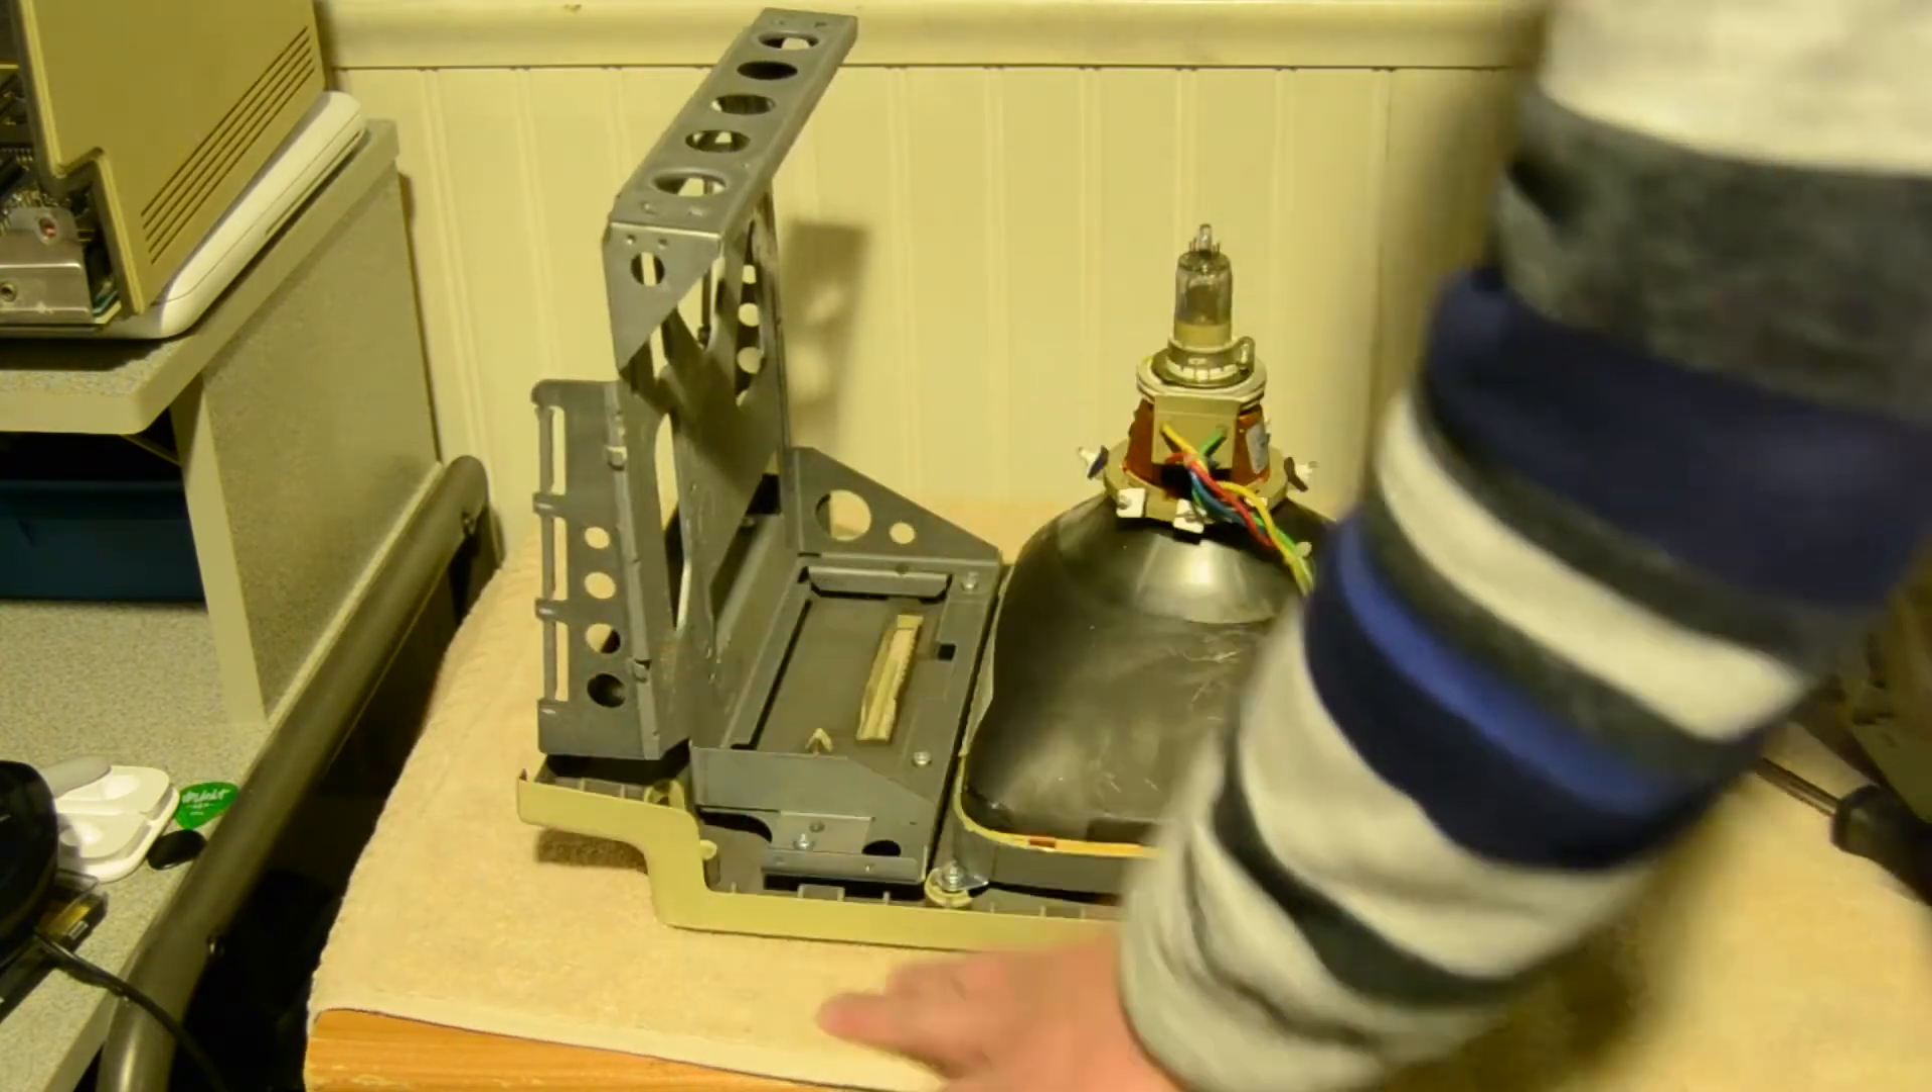So now that the analog board is out there's only two things left to take out which is the CRT itself and this metal frame.